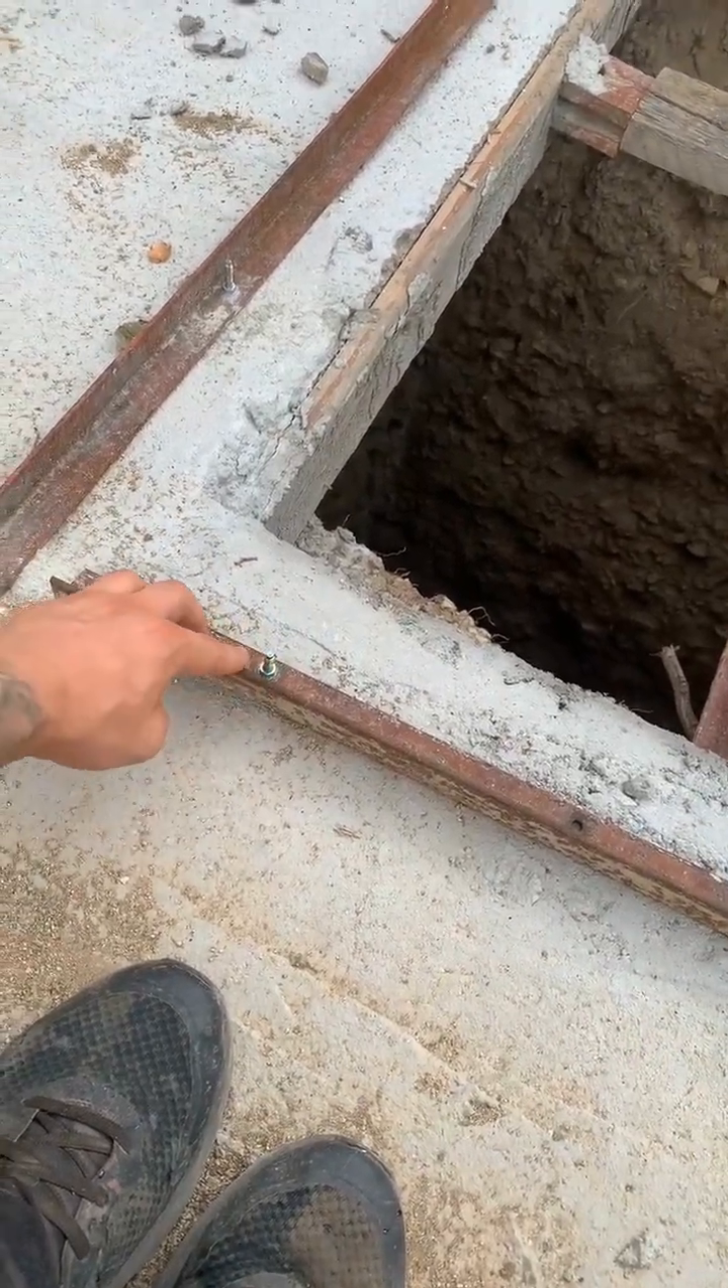I've created this frame around the side which i have bolted as you can see into um the concrete.